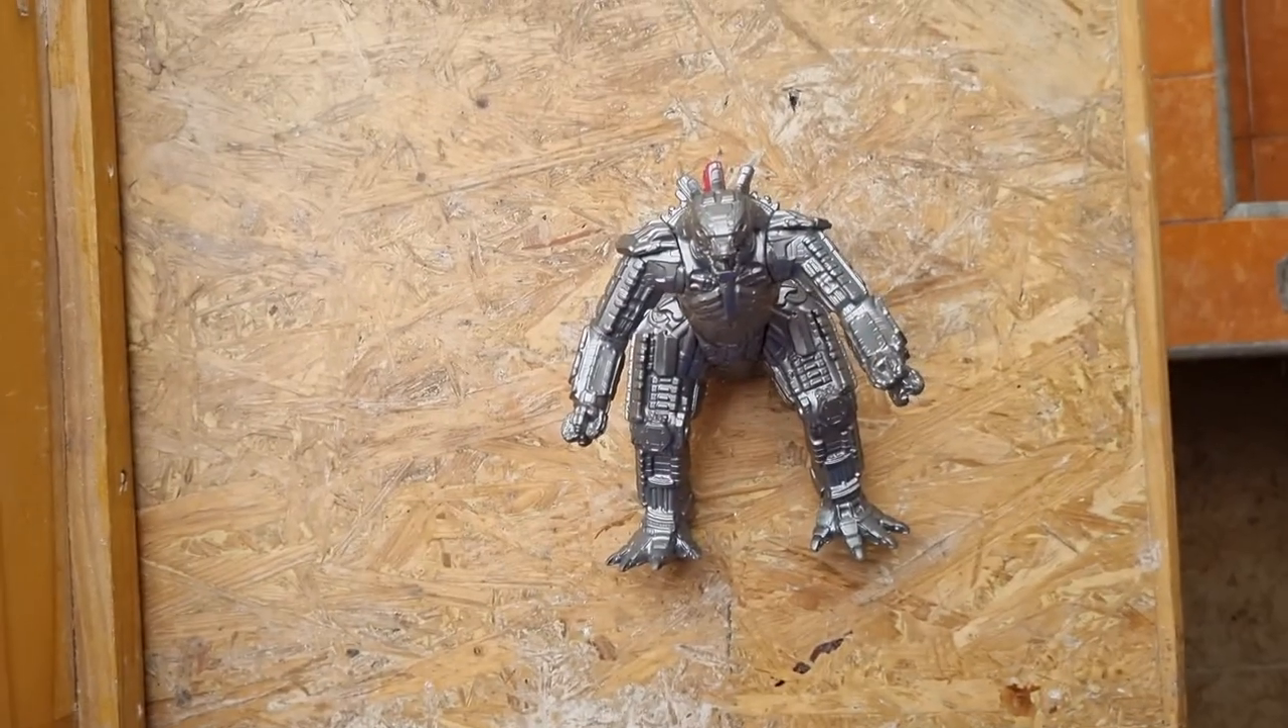Kedua tangan dan kedua kaki sudah dipasang.